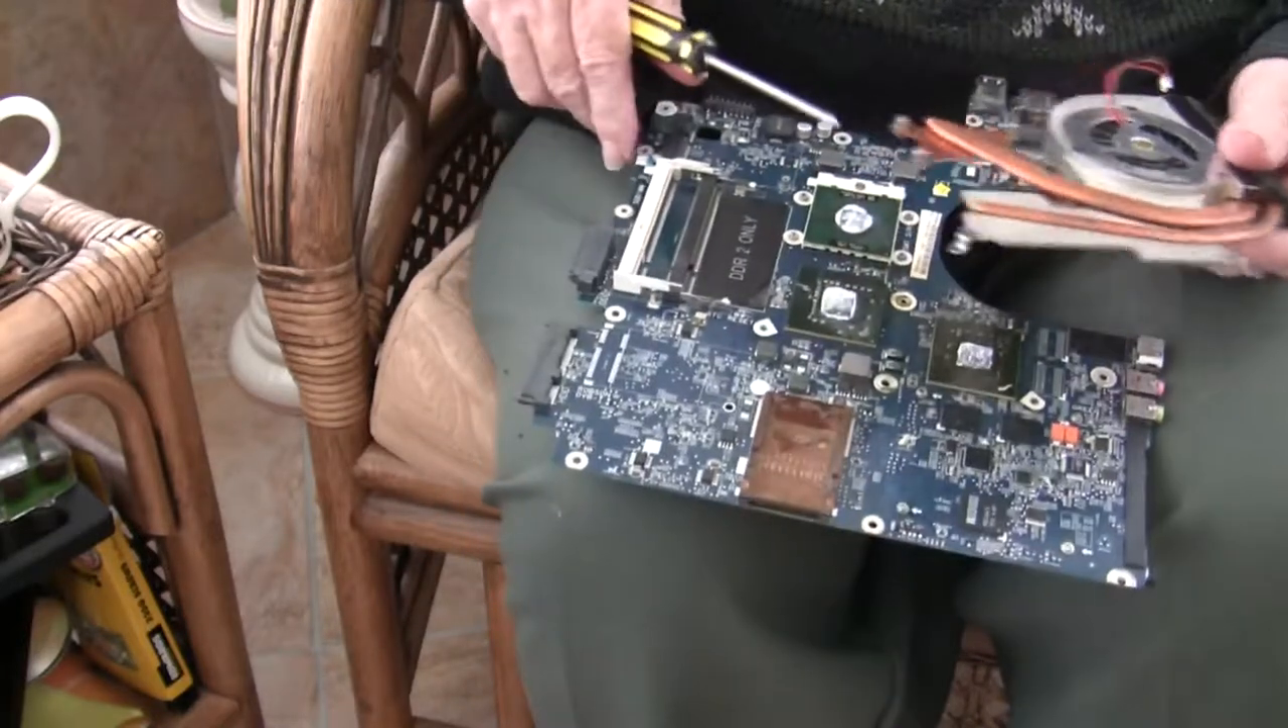So there you are. The fan's removed.